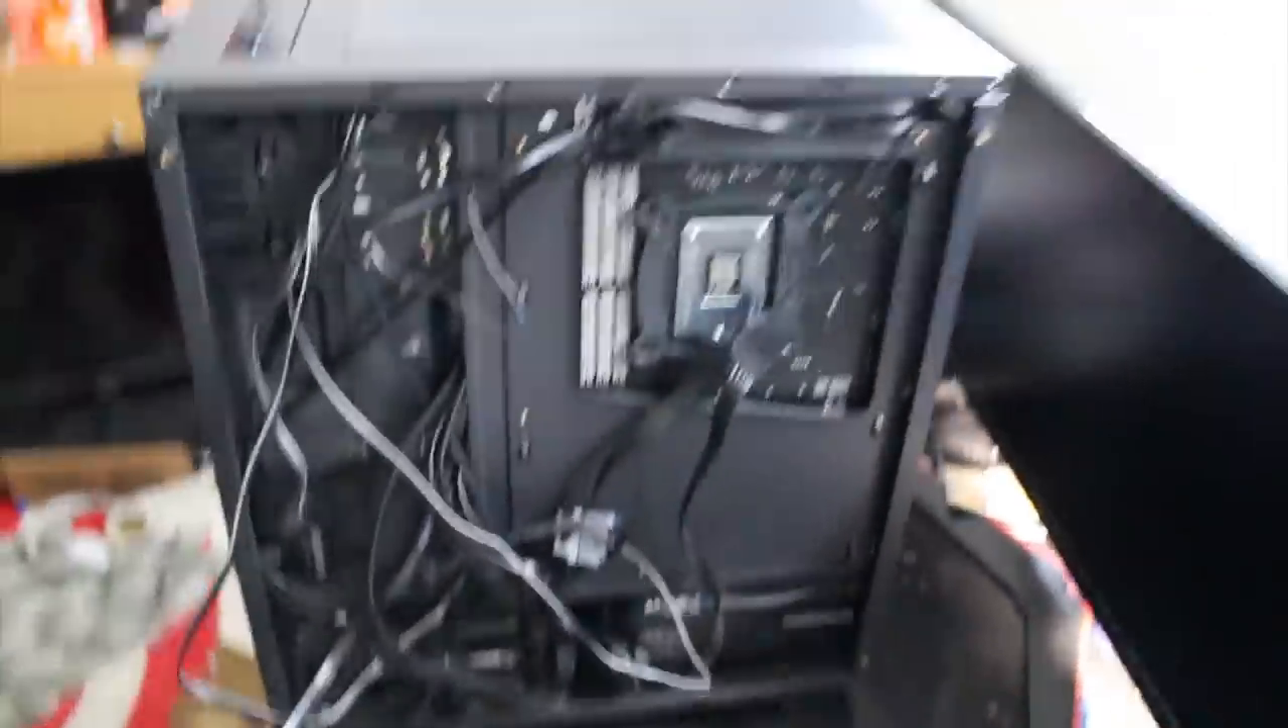Right now the back side hasn't been properly managed yet.